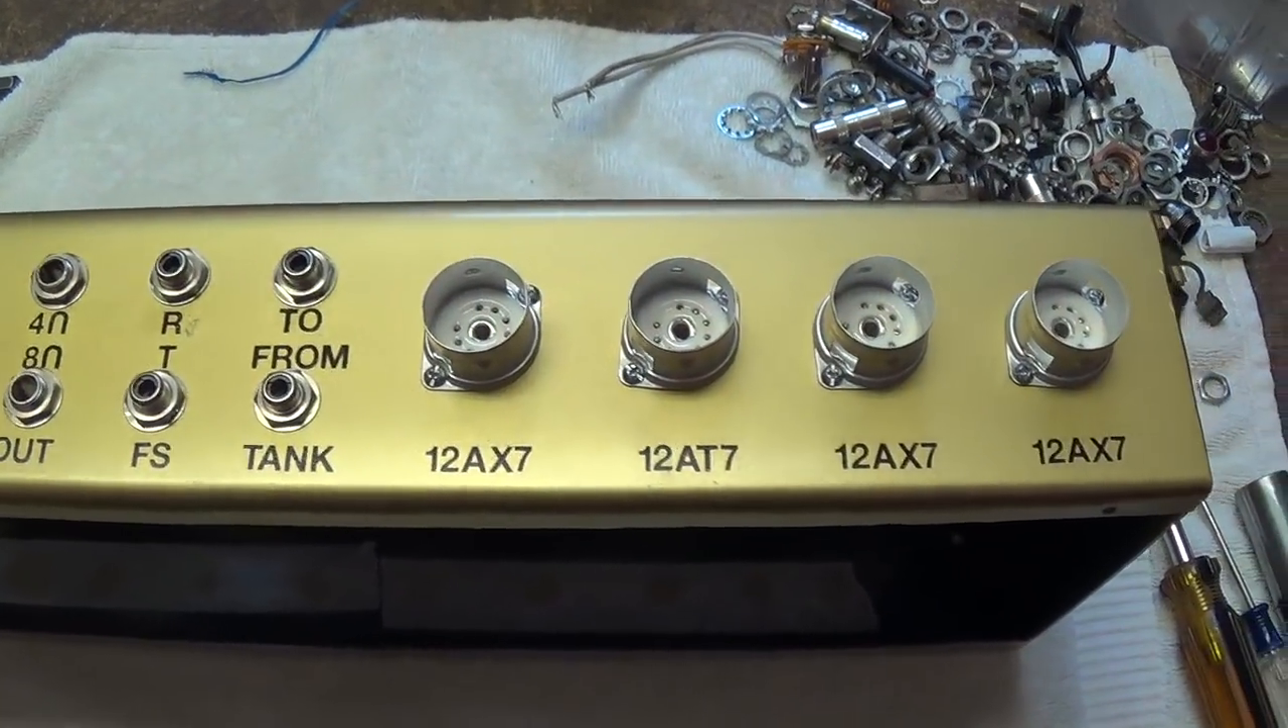Well, here's the tube side, all assembled.